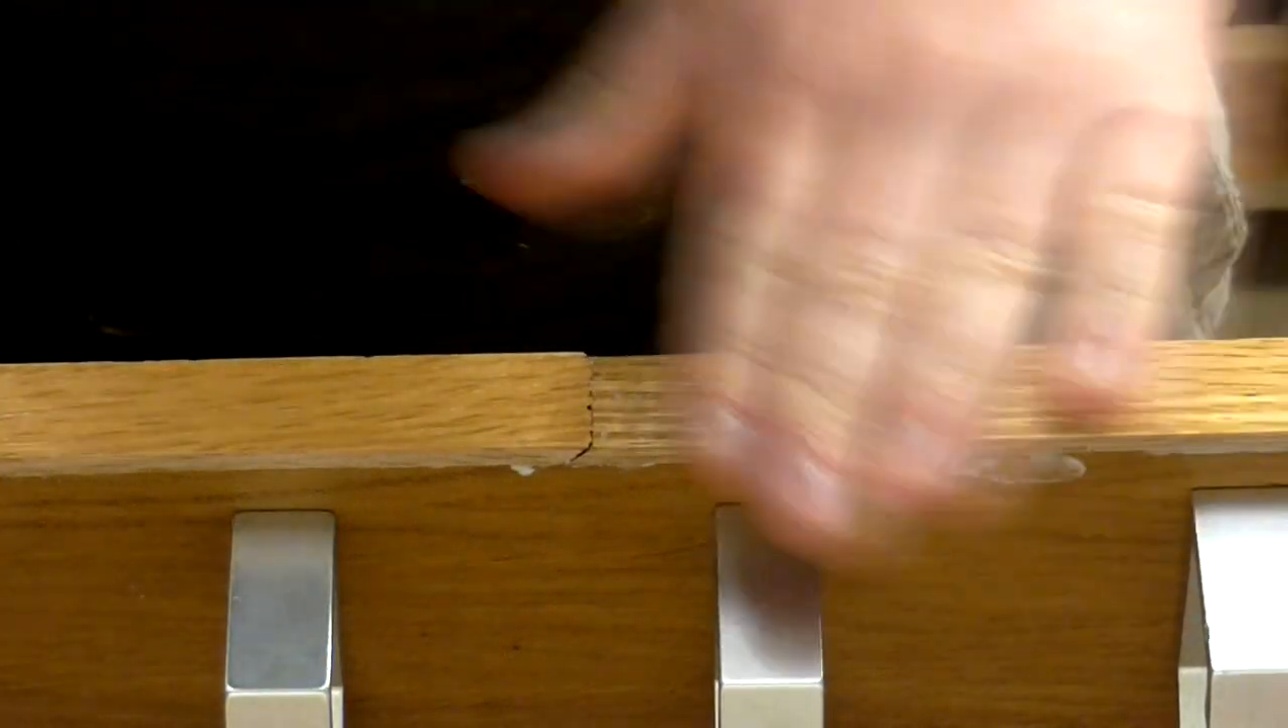You can see quite clearly here where the join is on the trim at the bottom, but with a couple of strokes of the hand plane I'm hoping that should disappear.